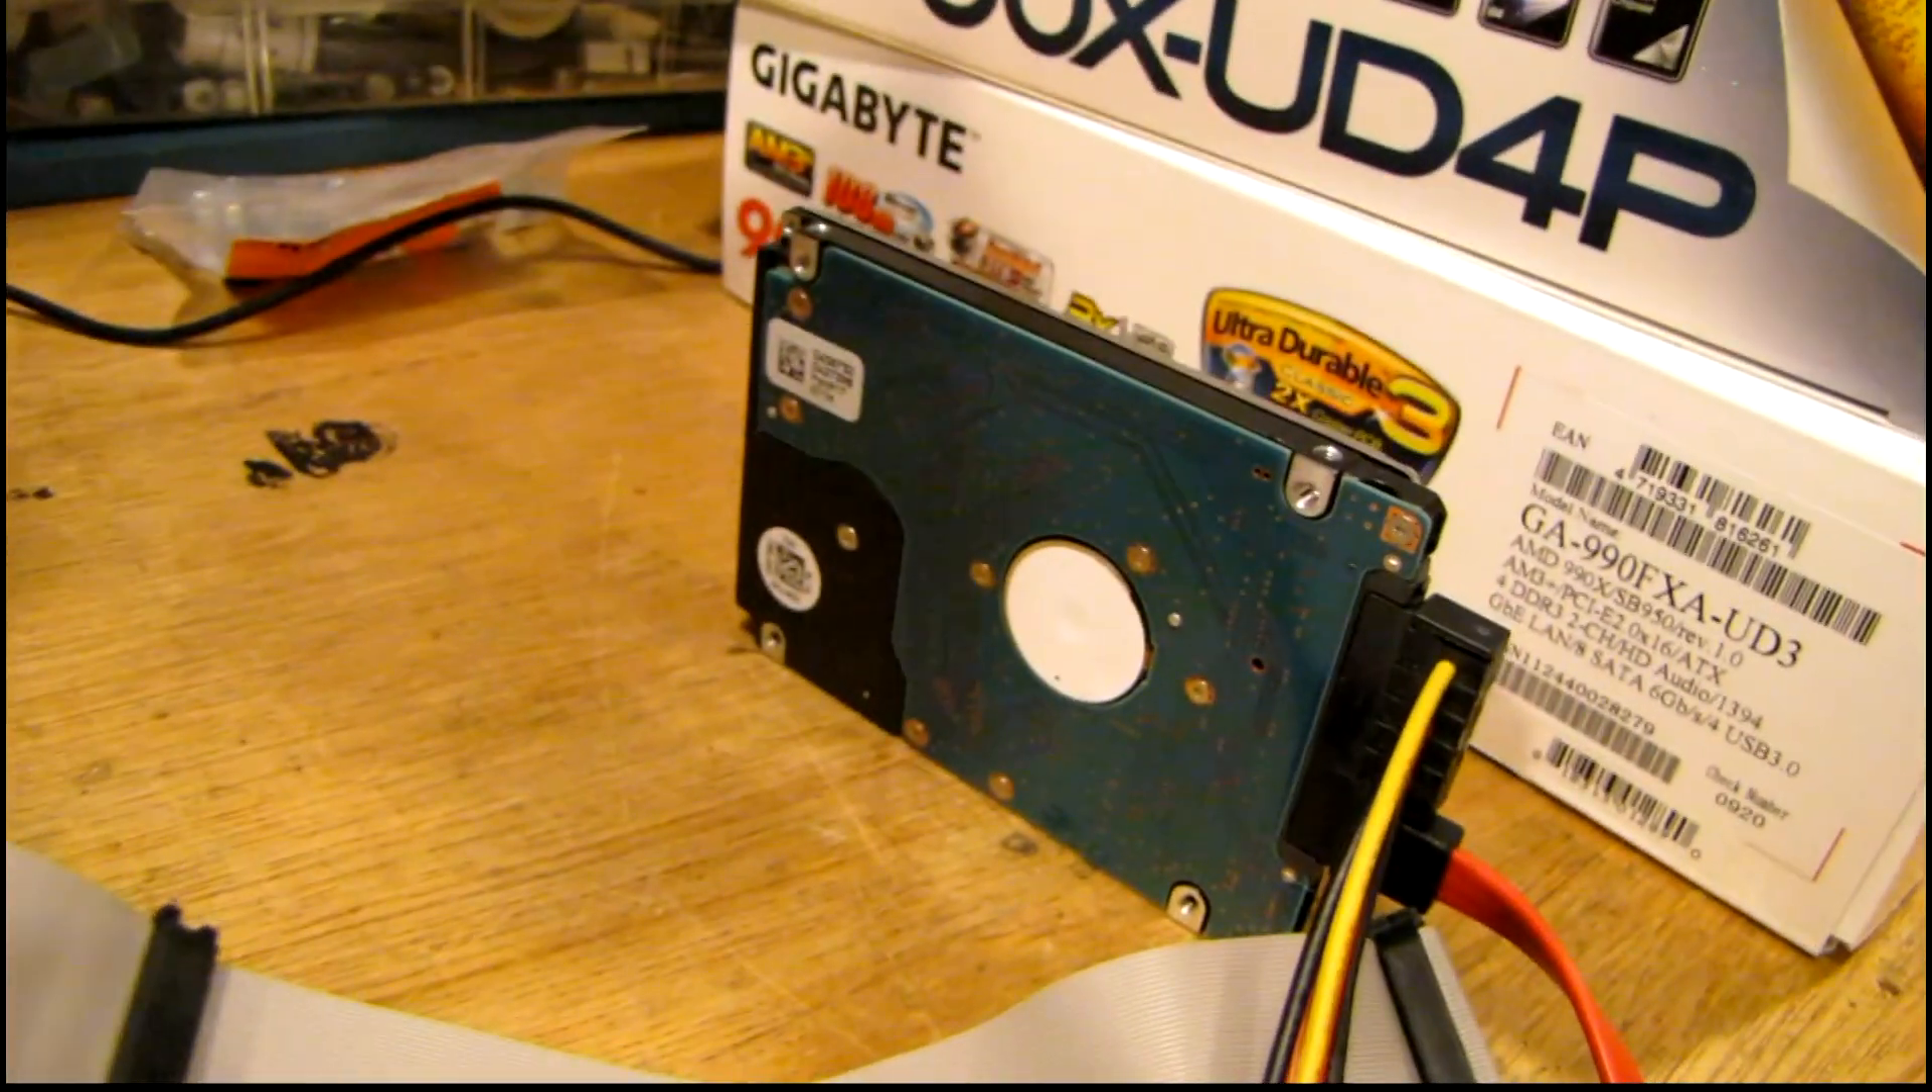I've got a small laptop SATA drive connected it was actually out of my netbook and I upgraded it.